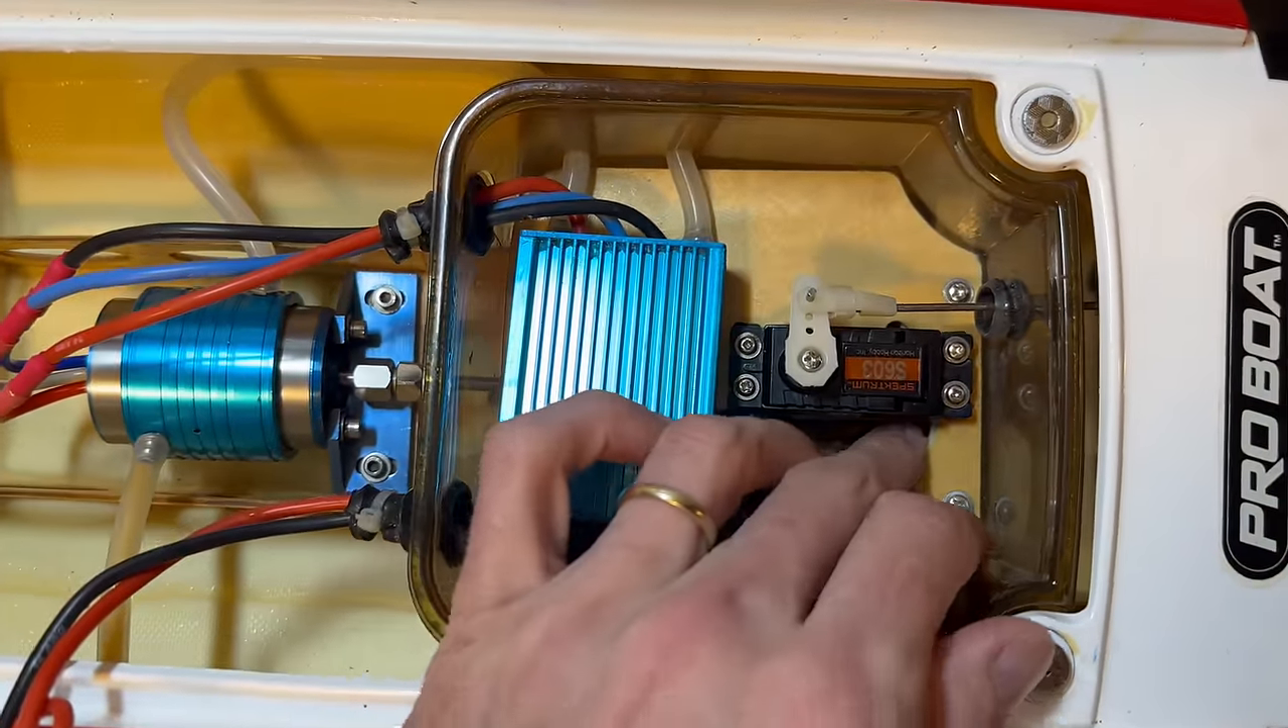We got the servo in i did have to do a little bit of trimming.